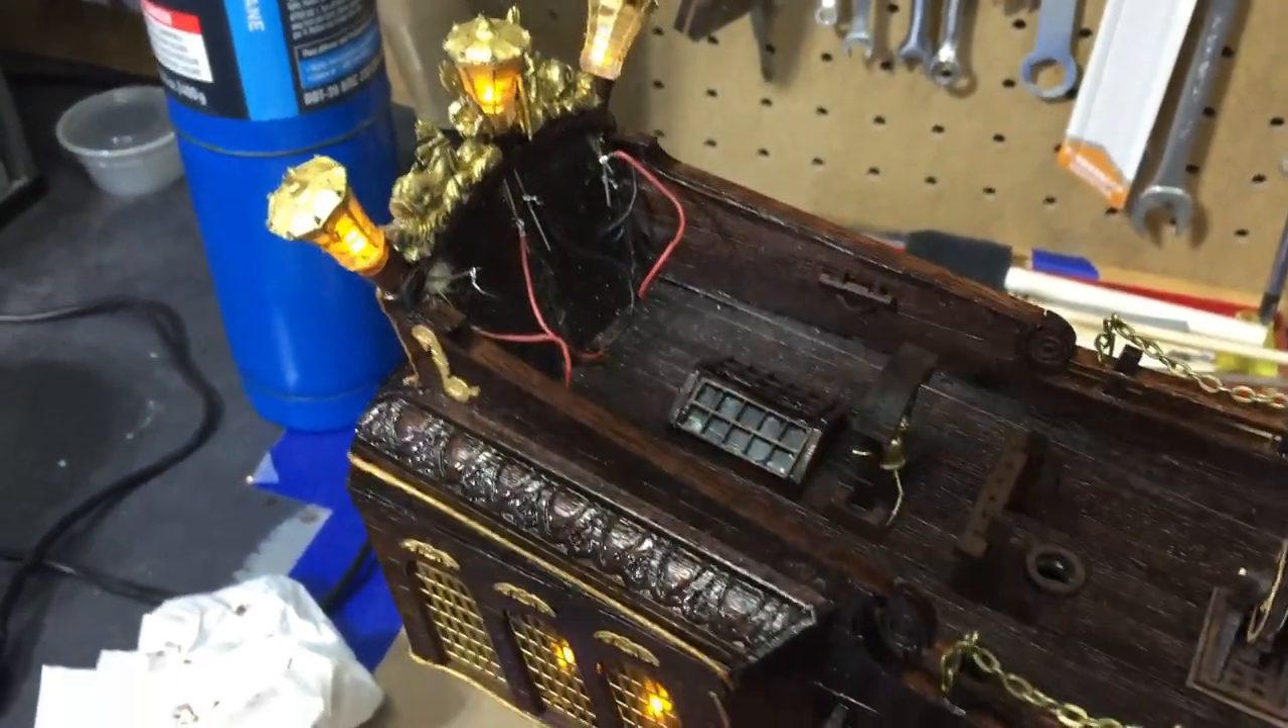And as I've already said I have the lights in place still have to finish the covering for the wiring.